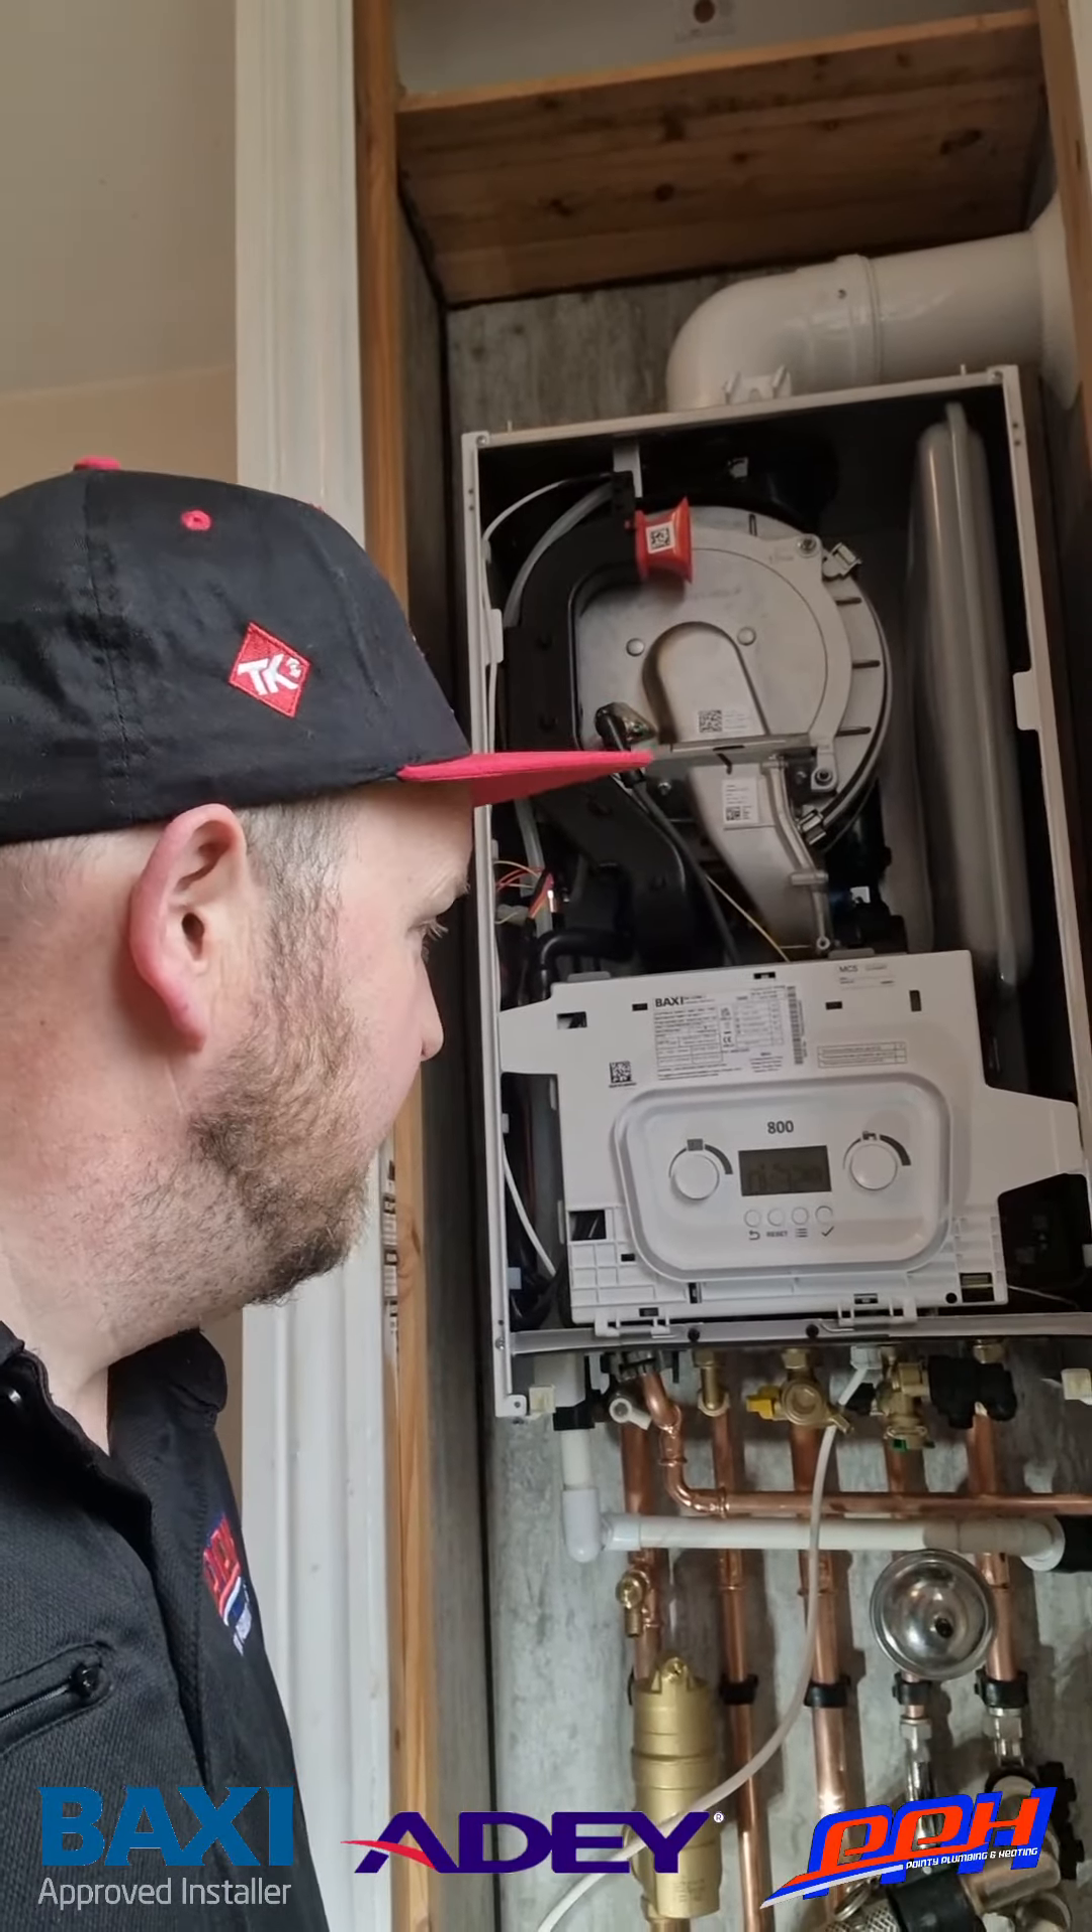We've not got the front on the boiler and yet that's obviously ramping up to maximum and it's very quiet.